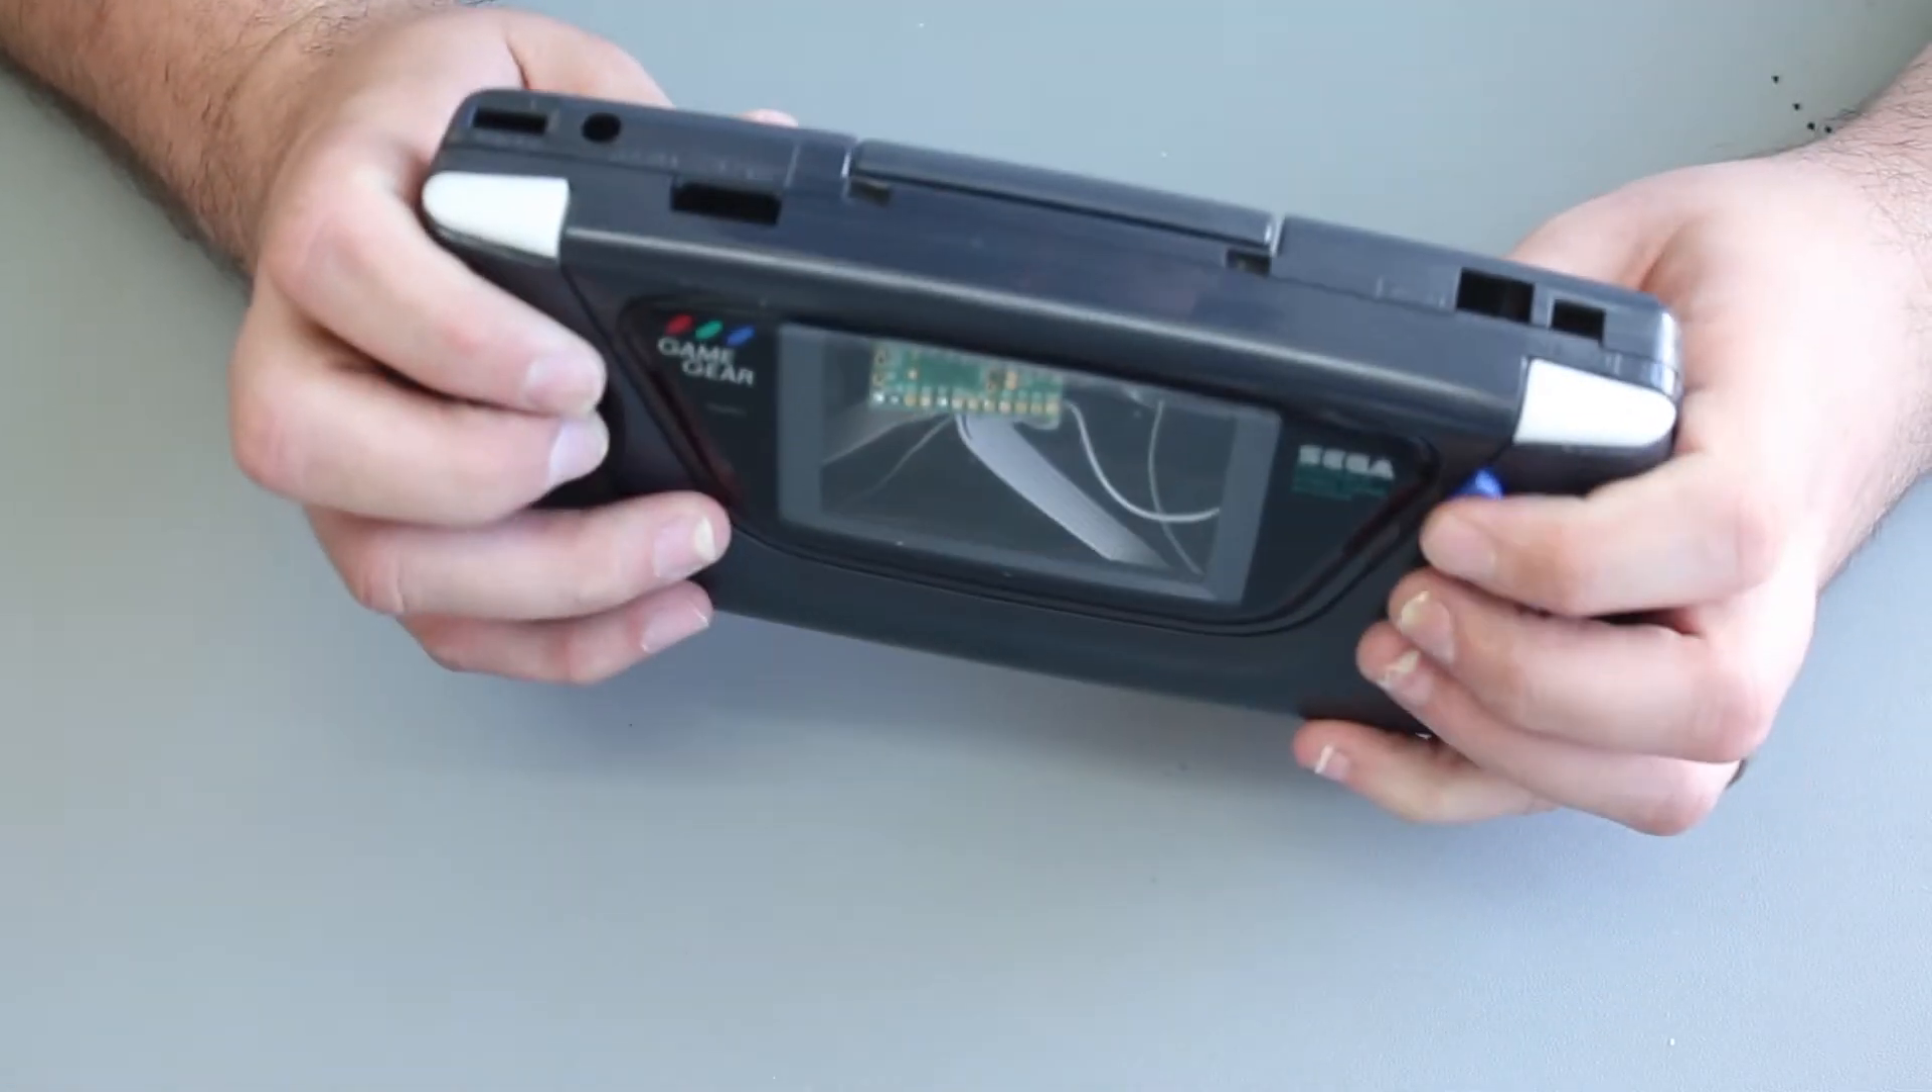So yeah, we're still all fitting within the case and the case closes.